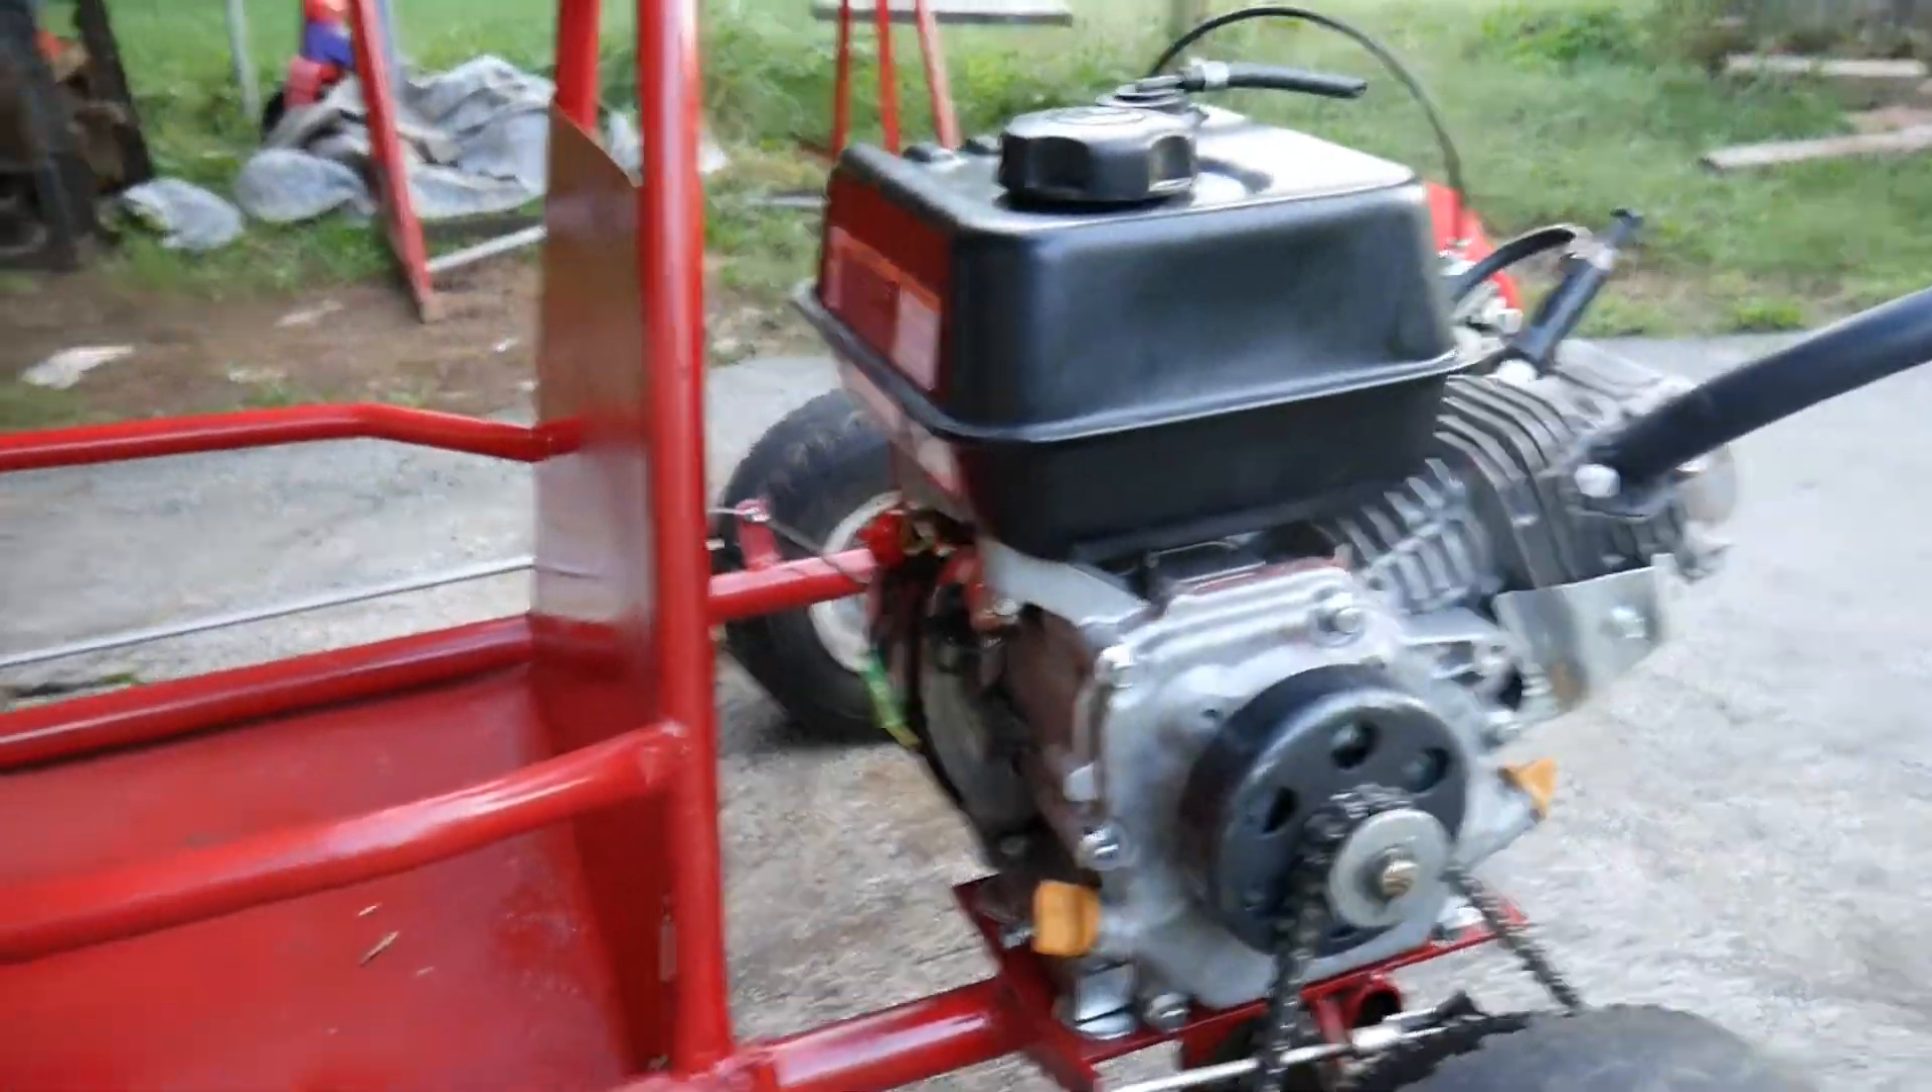I've put the engine back on, and this thing is a beast.